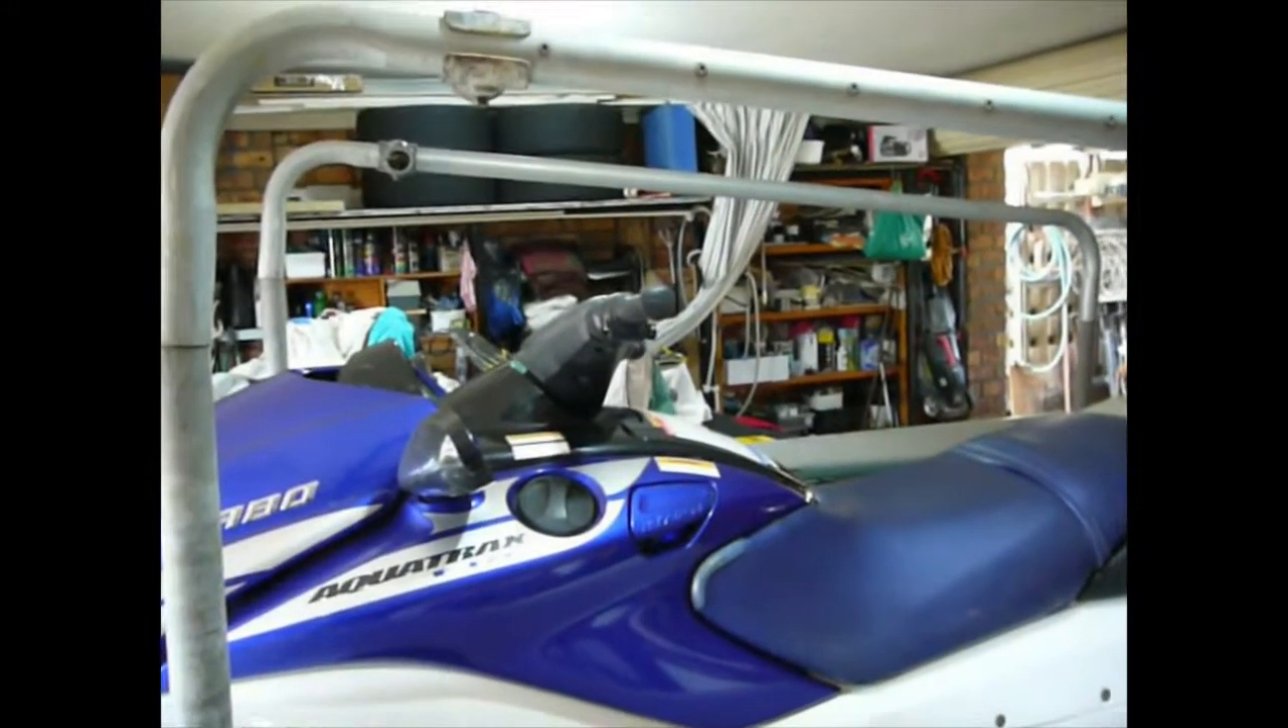So, as you can see, frames are now in place. And they obviously go sloping downwards, so if you do have a tarp on, the water runs and drops off at the back.